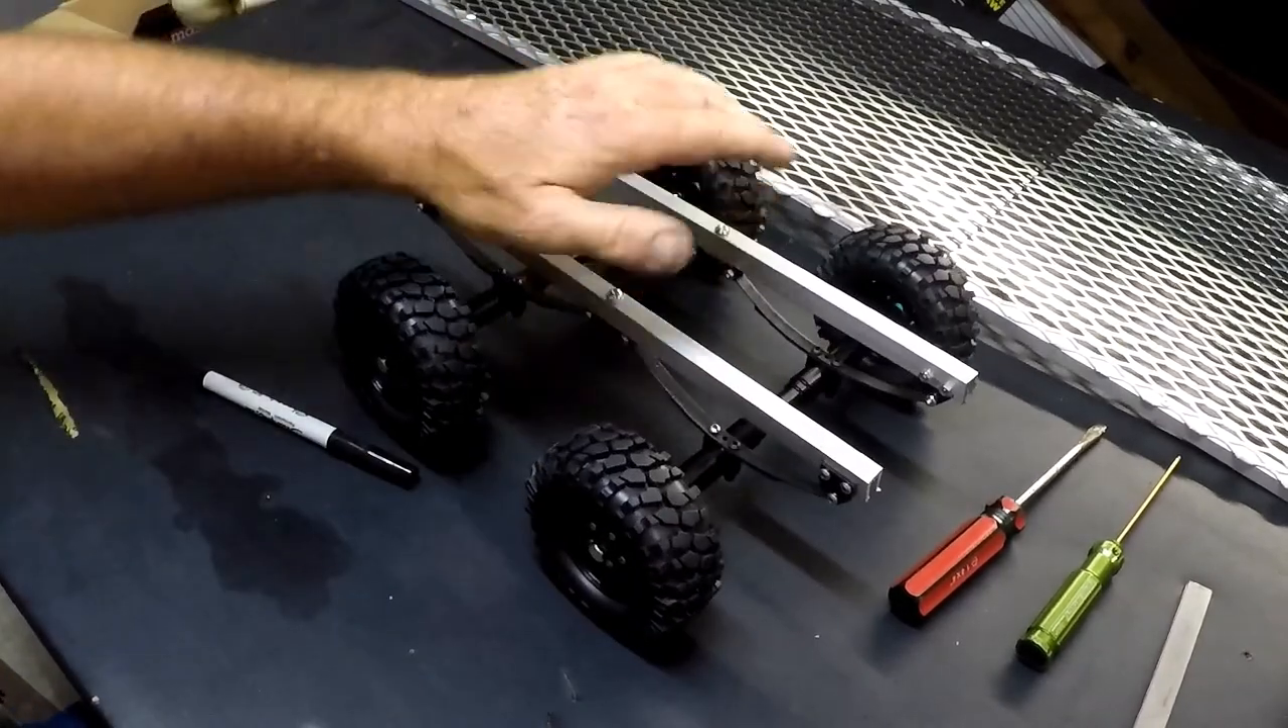That's the whole axle assembly. Reassembled.